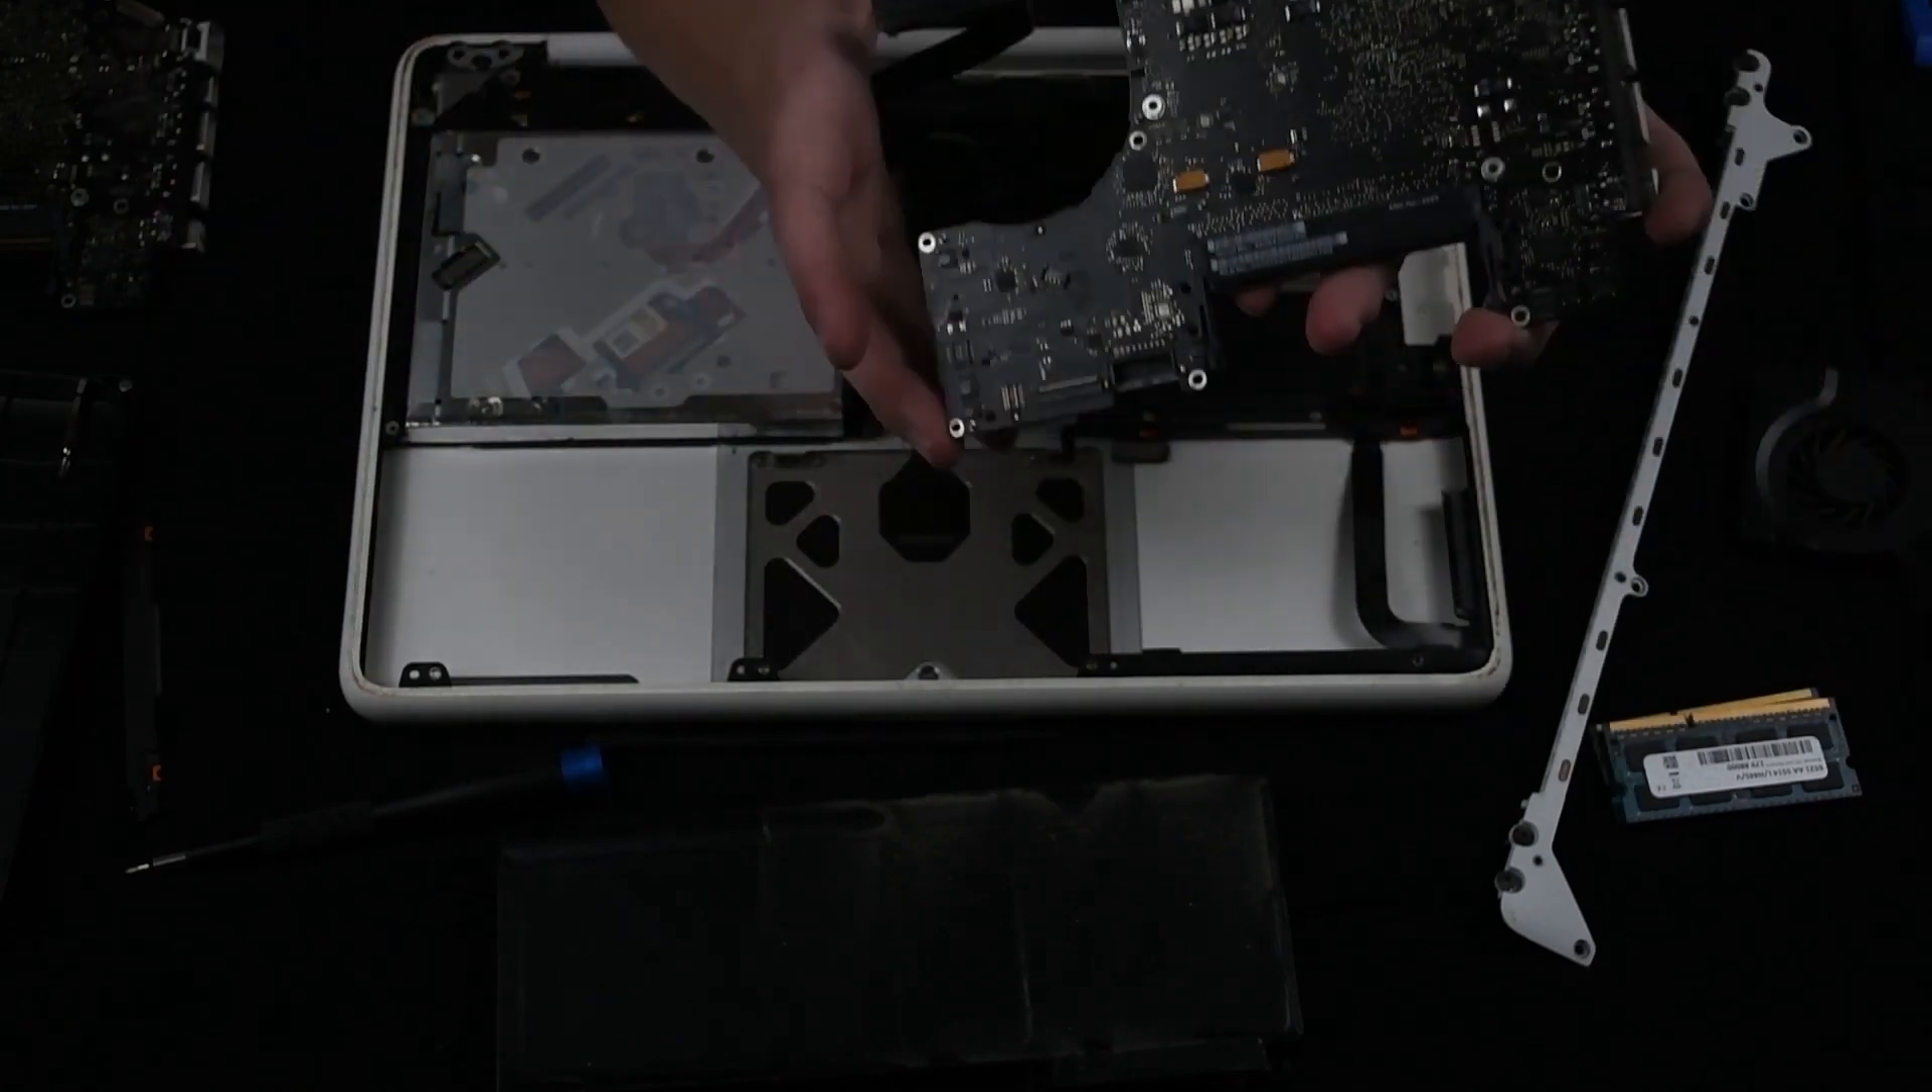Alright, I have removed the logic board from our original MacBook.